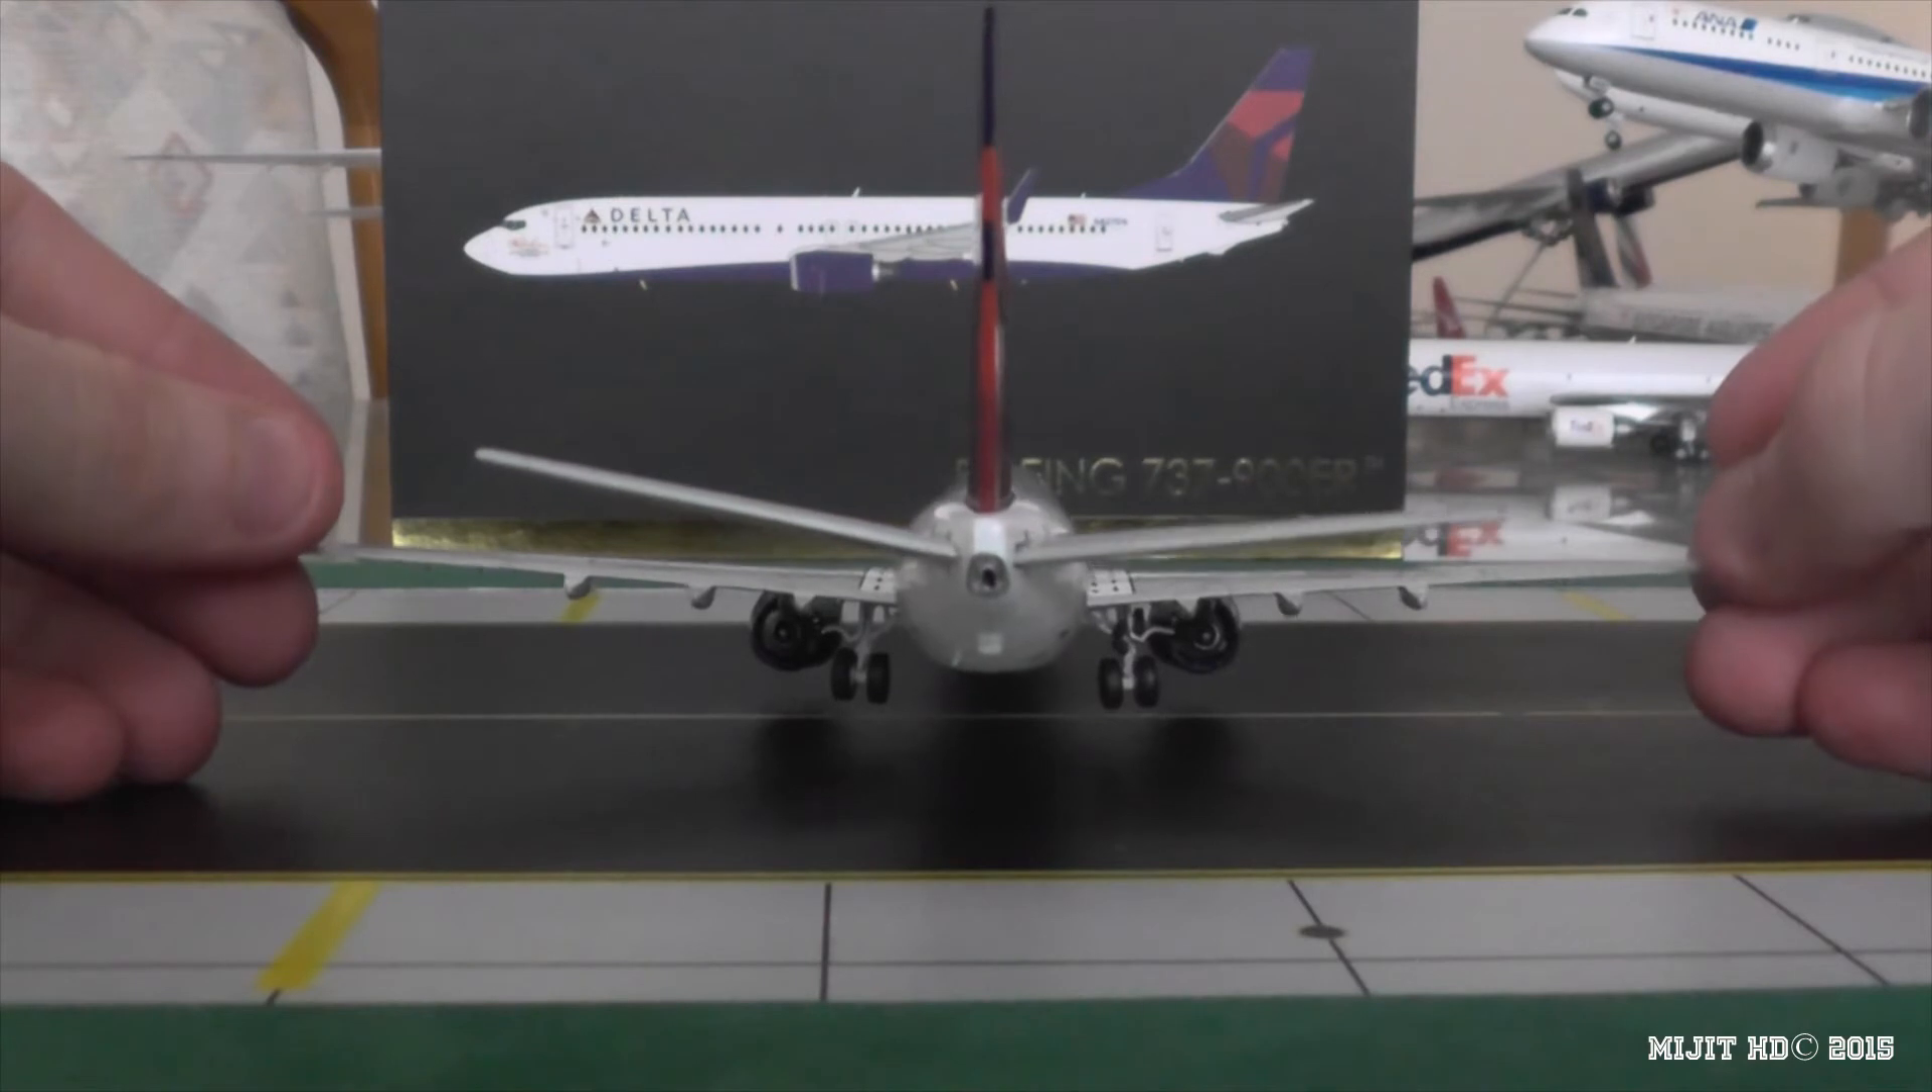I think The left horizontal stabilizer Is a bit high up Or maybe the right one Is a bit too low down.